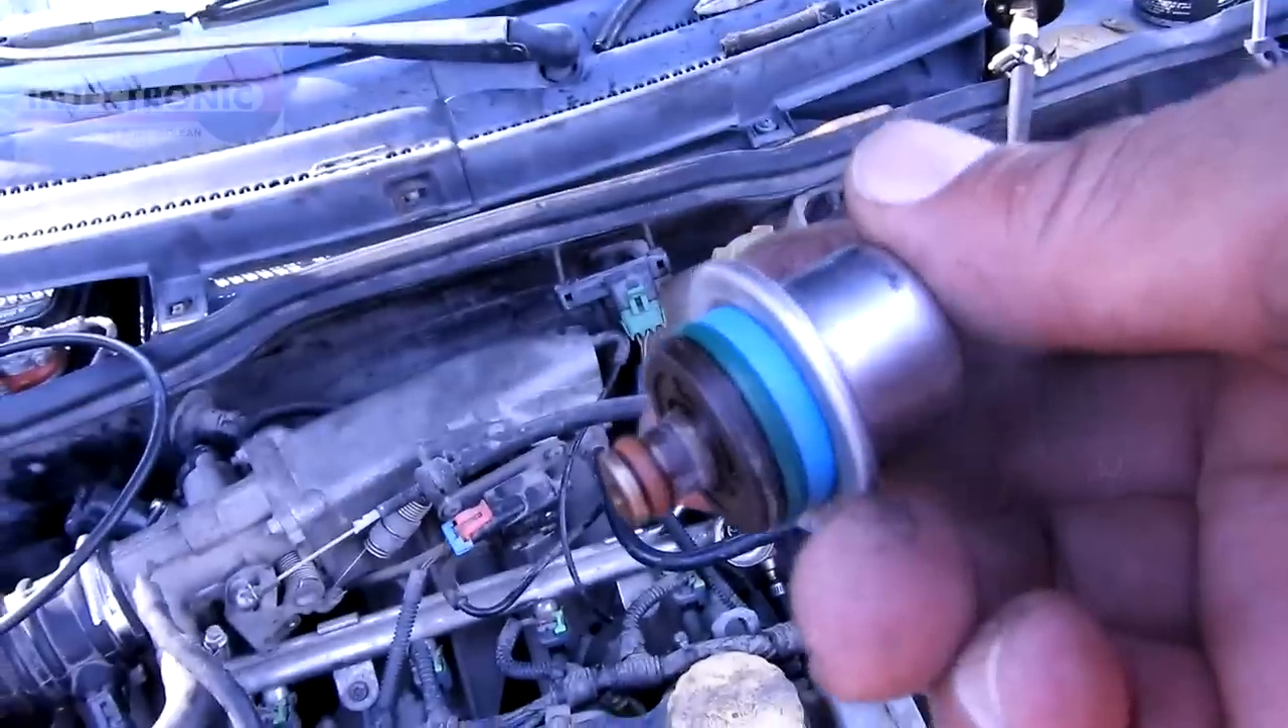Ahí está el o-ring ya puesto como lo puedes ver.